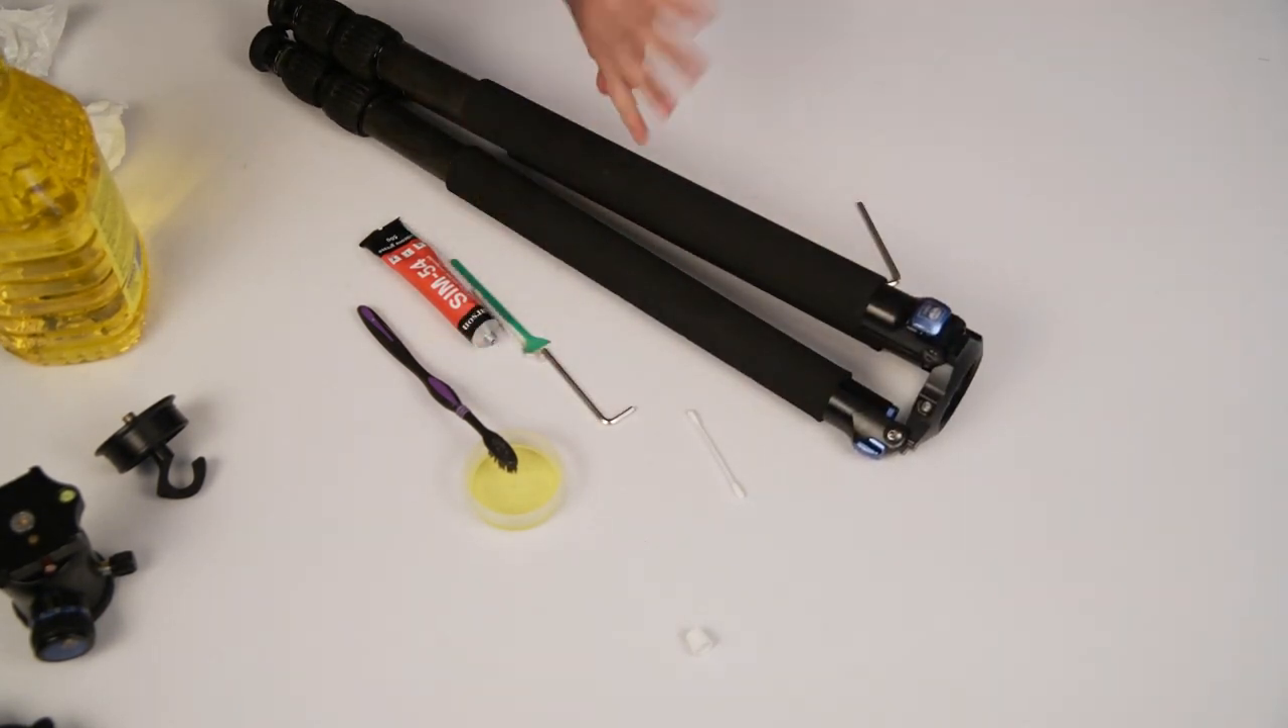We just need to reassemble the tripod.